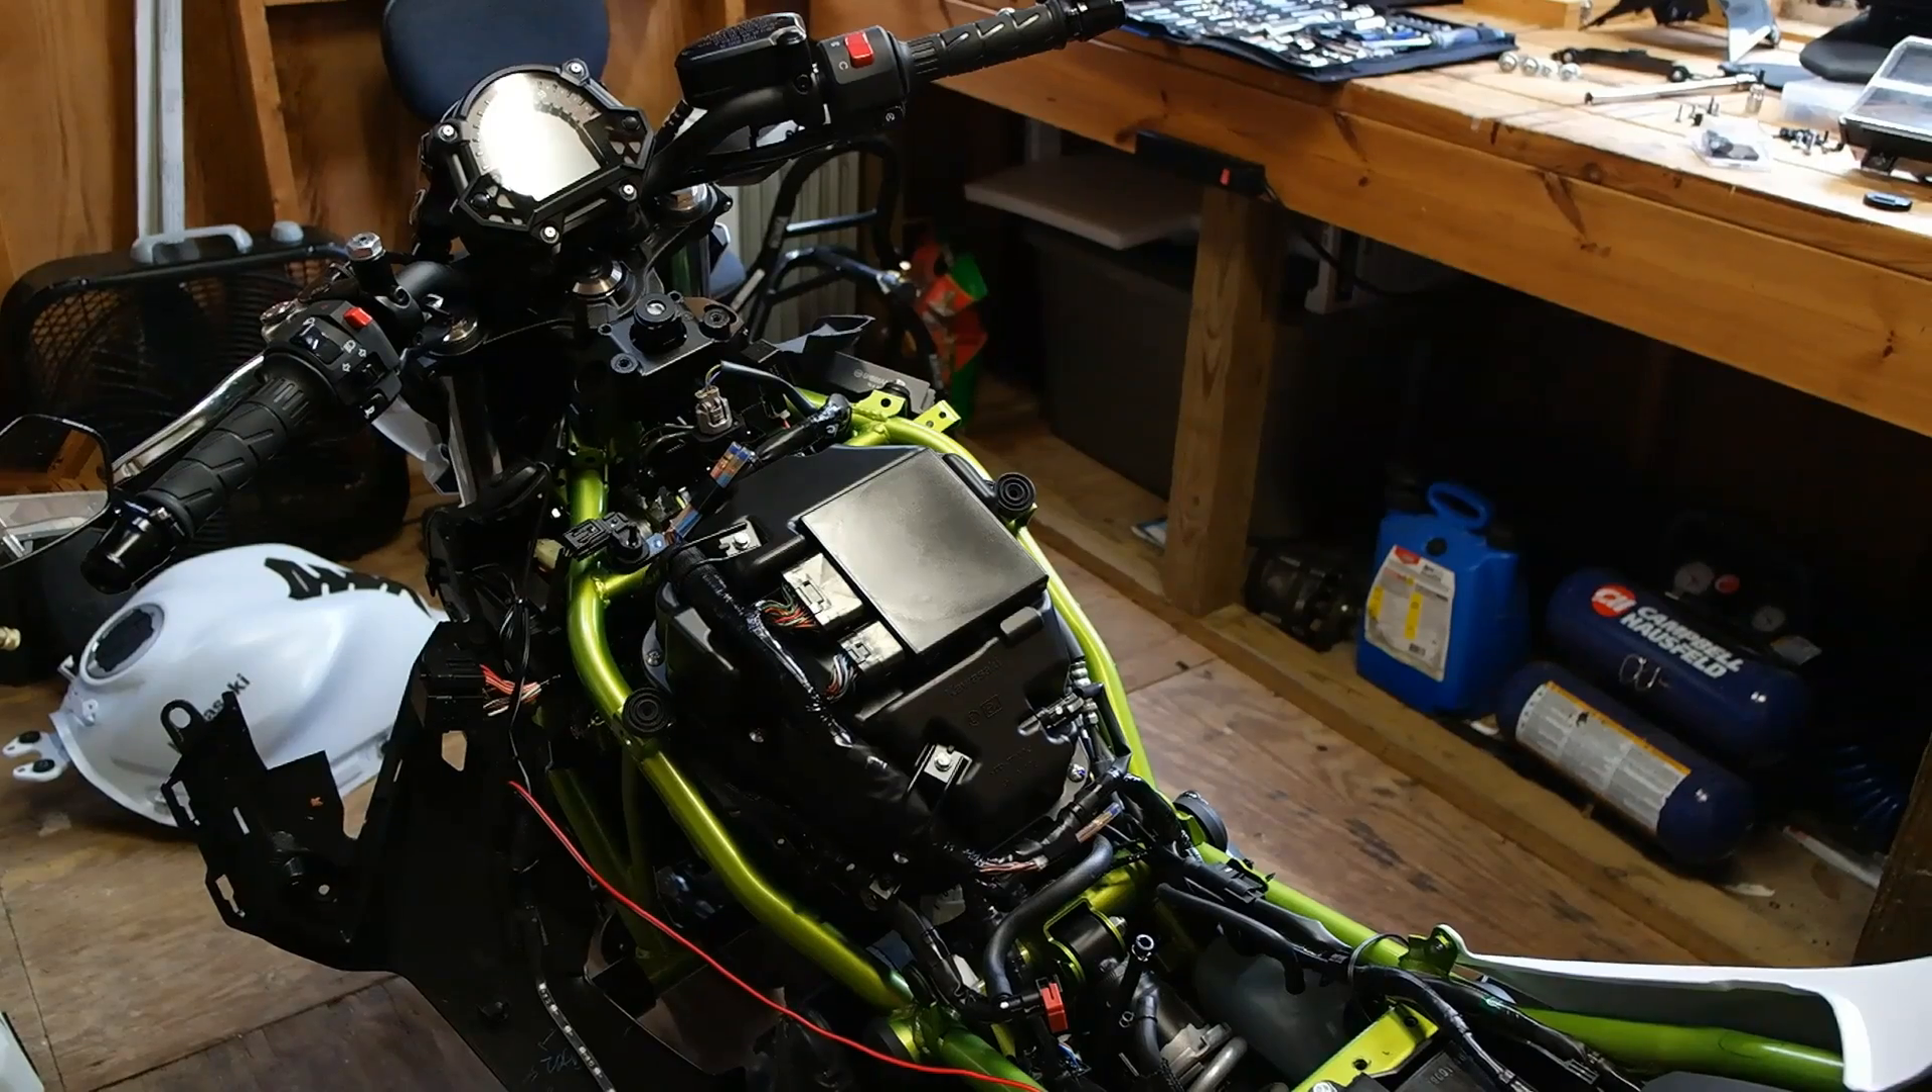Alrighty now we have the tank removed.